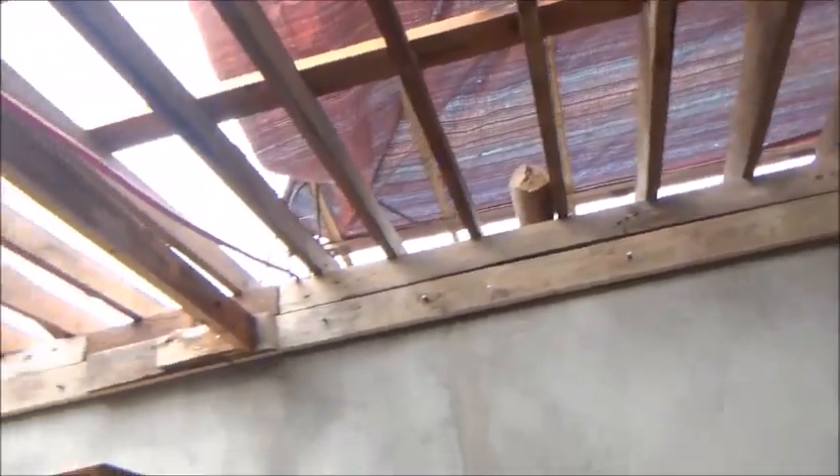We've got all these boards up now.